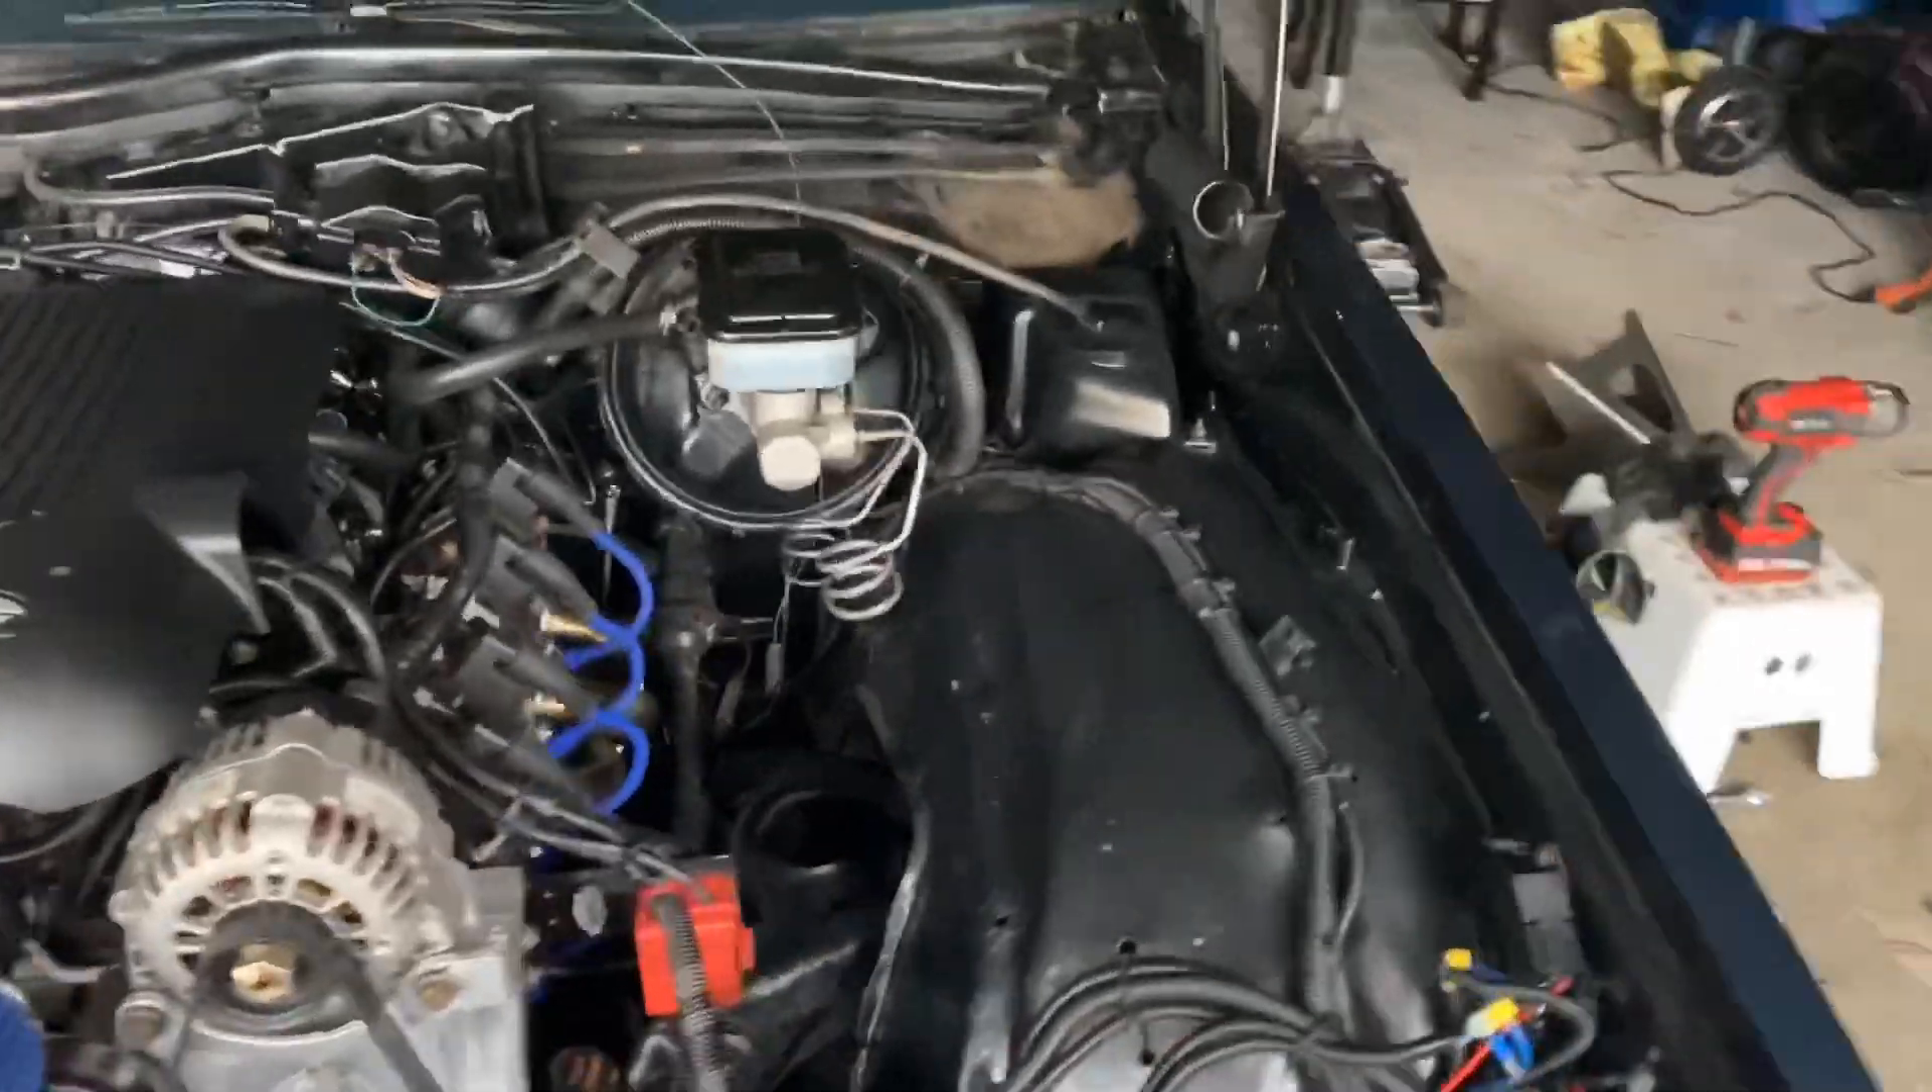I got the master cylinder put on, as y 'all can see. Got that on there, the brand new one.